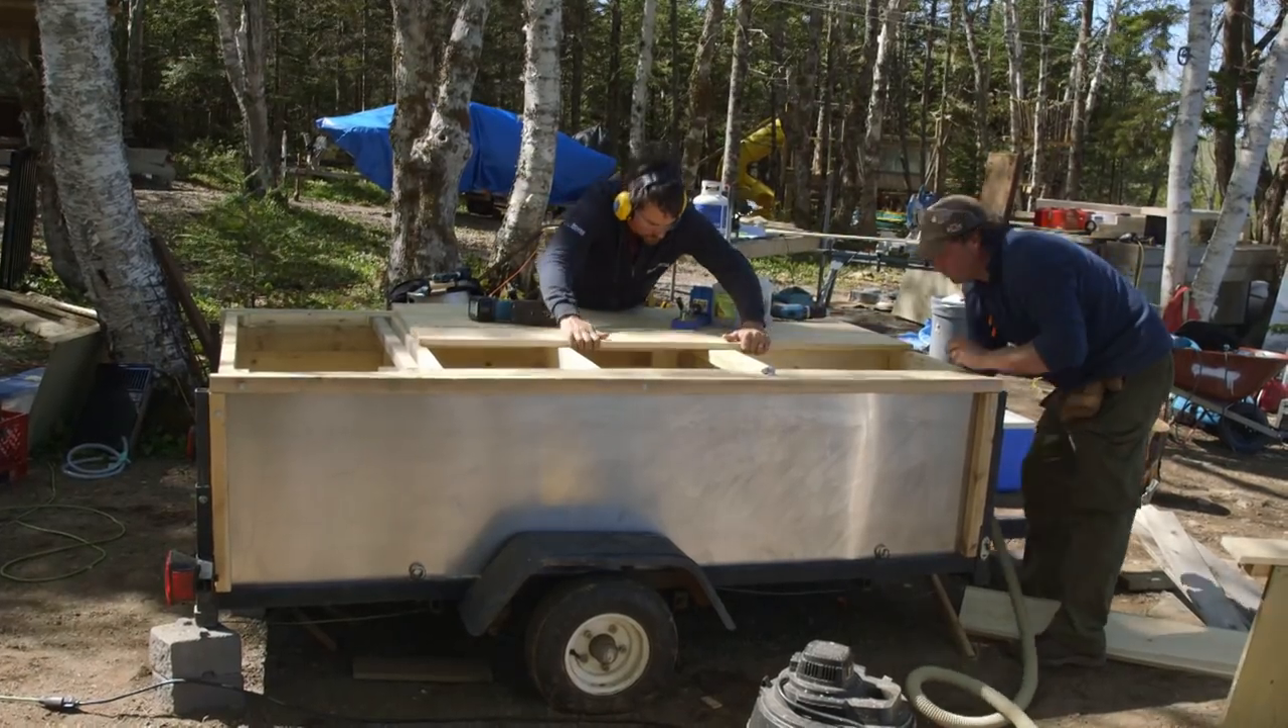So it's coming along. We're just putting the pine on the top of the cart to finish it off.